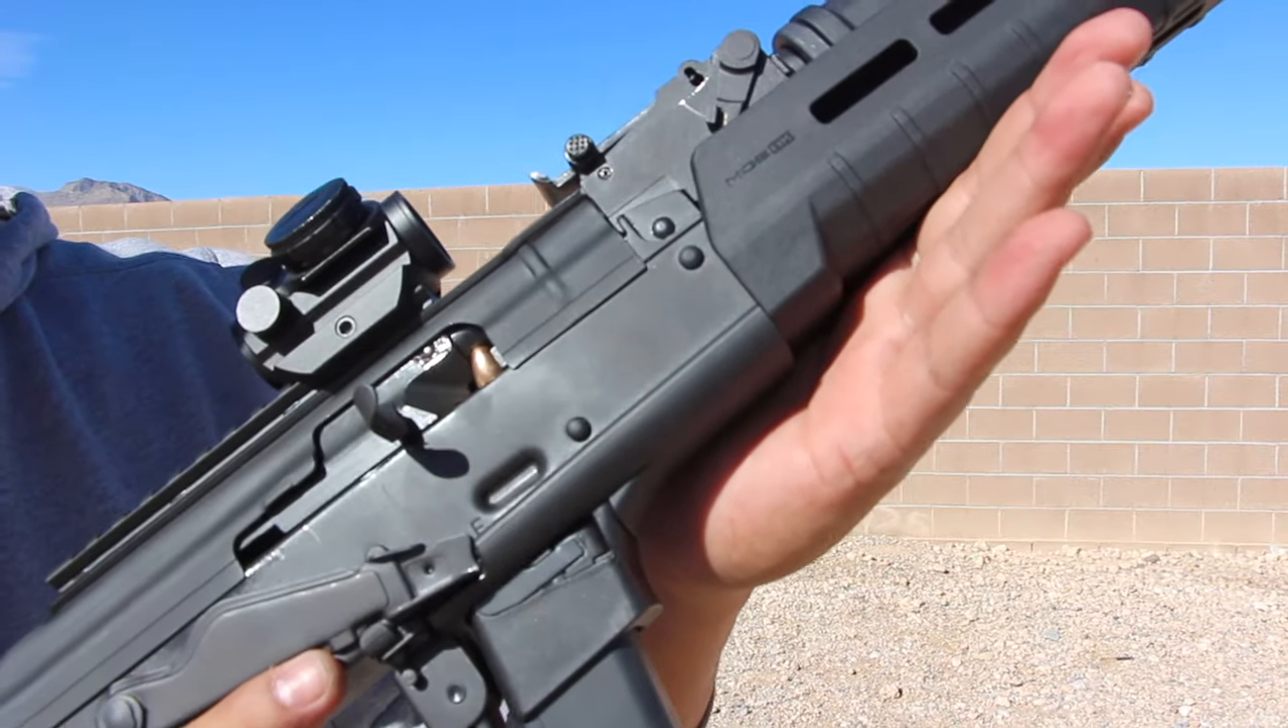The round did not feed into the chamber. For whatever reason. It didn't go straight in.